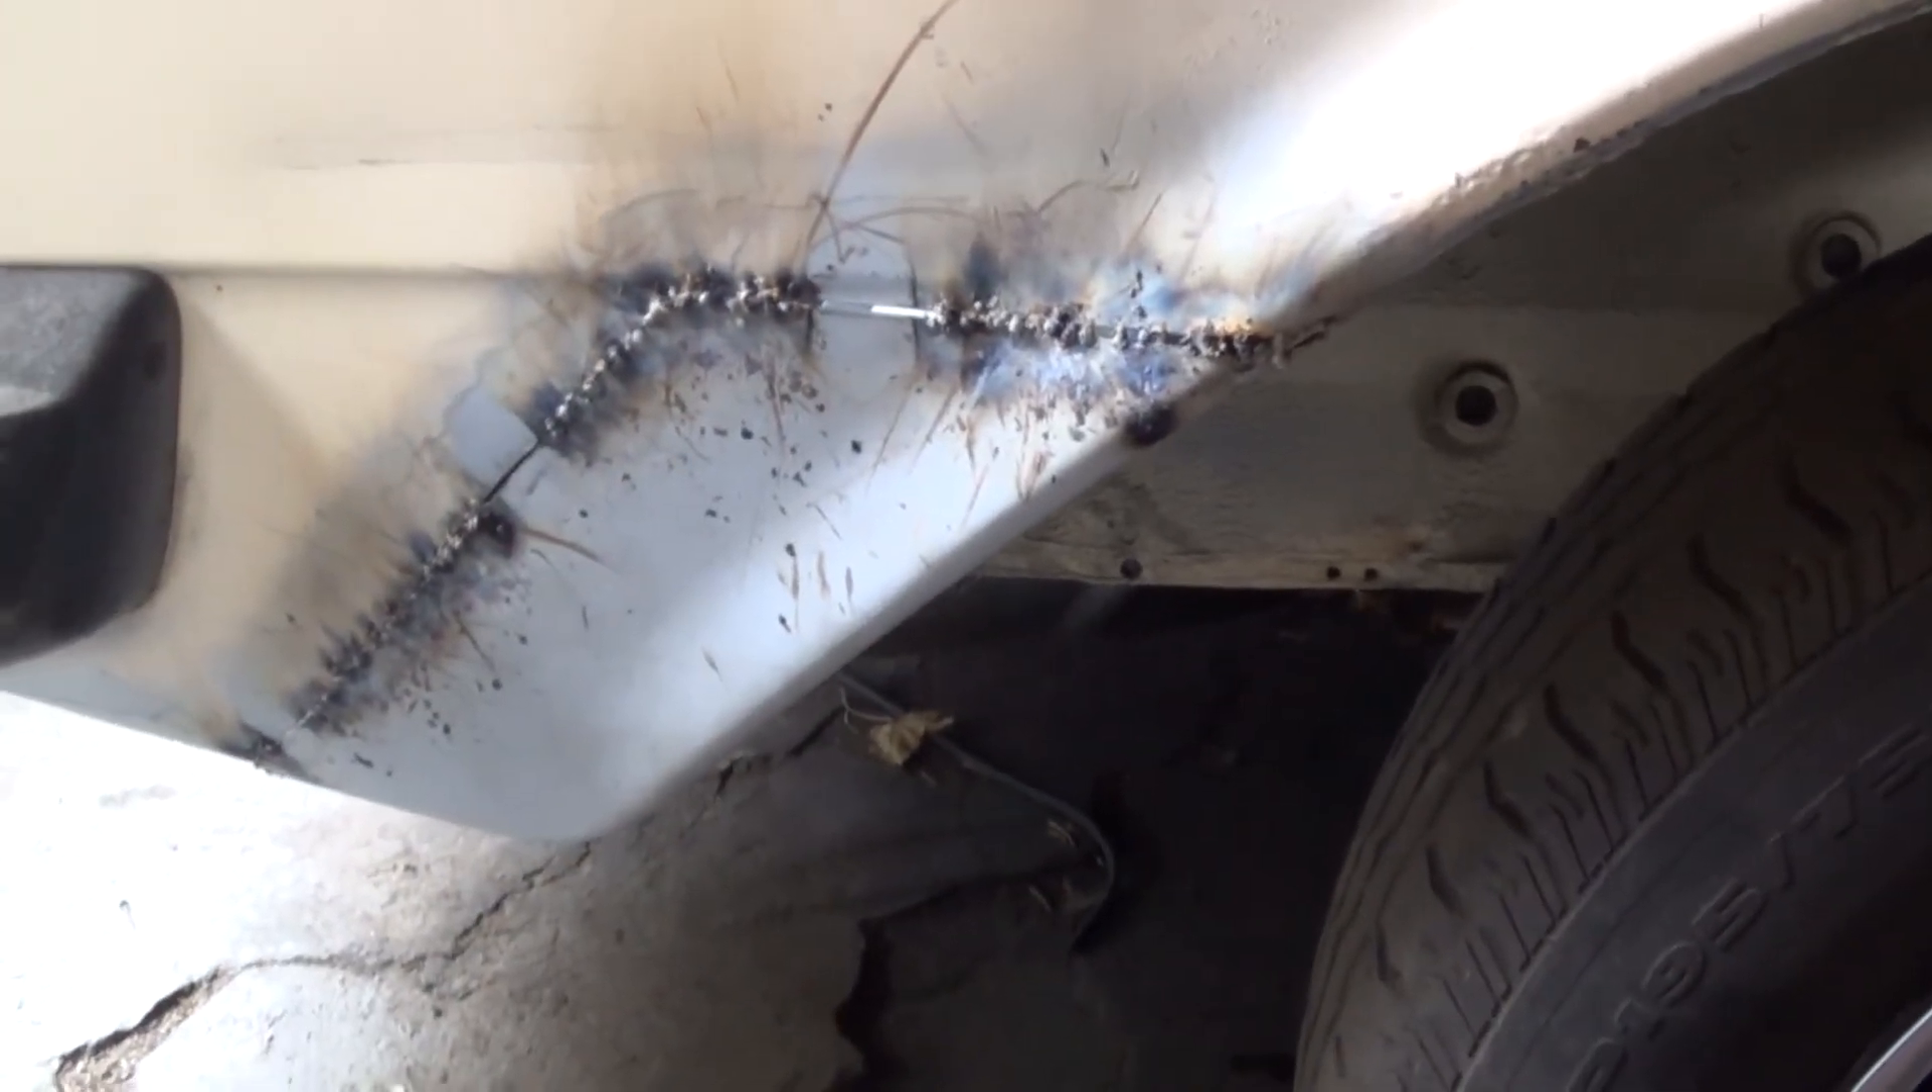Okay, so what you see here is this panel really firmly in place now and all I did was a few minutes of tacking around the edge here.